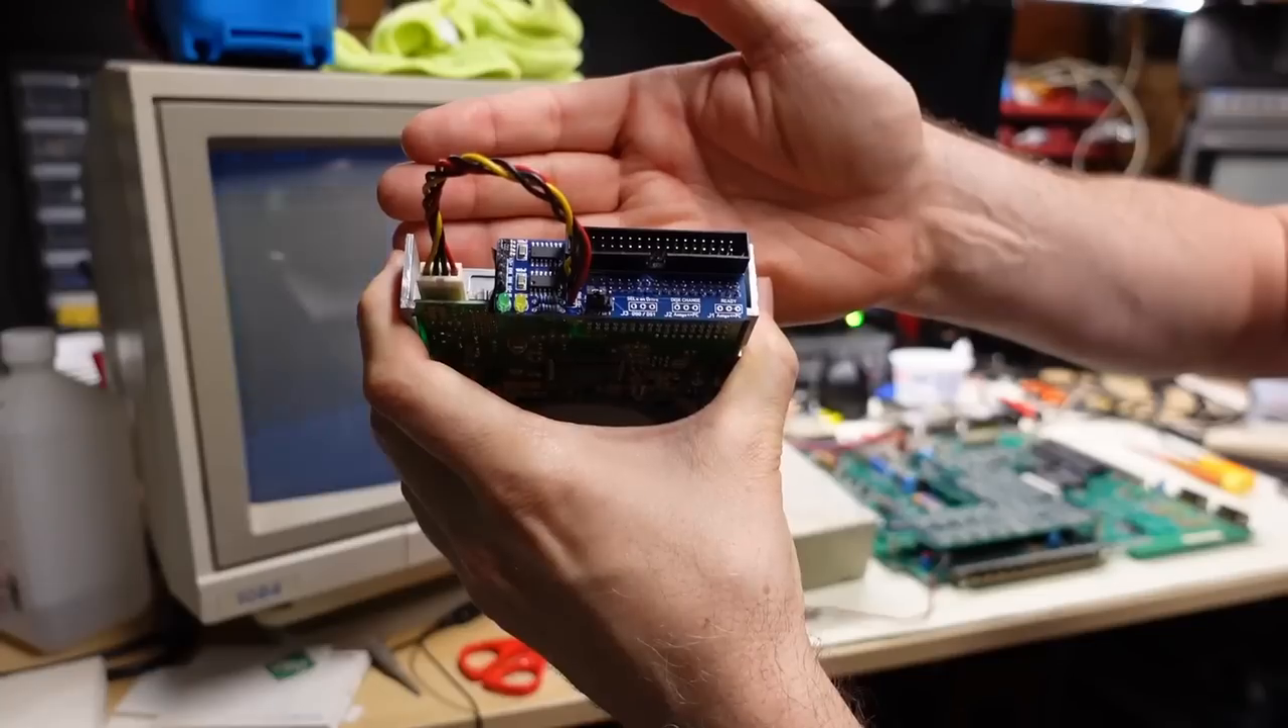The floppy drive is not connected.